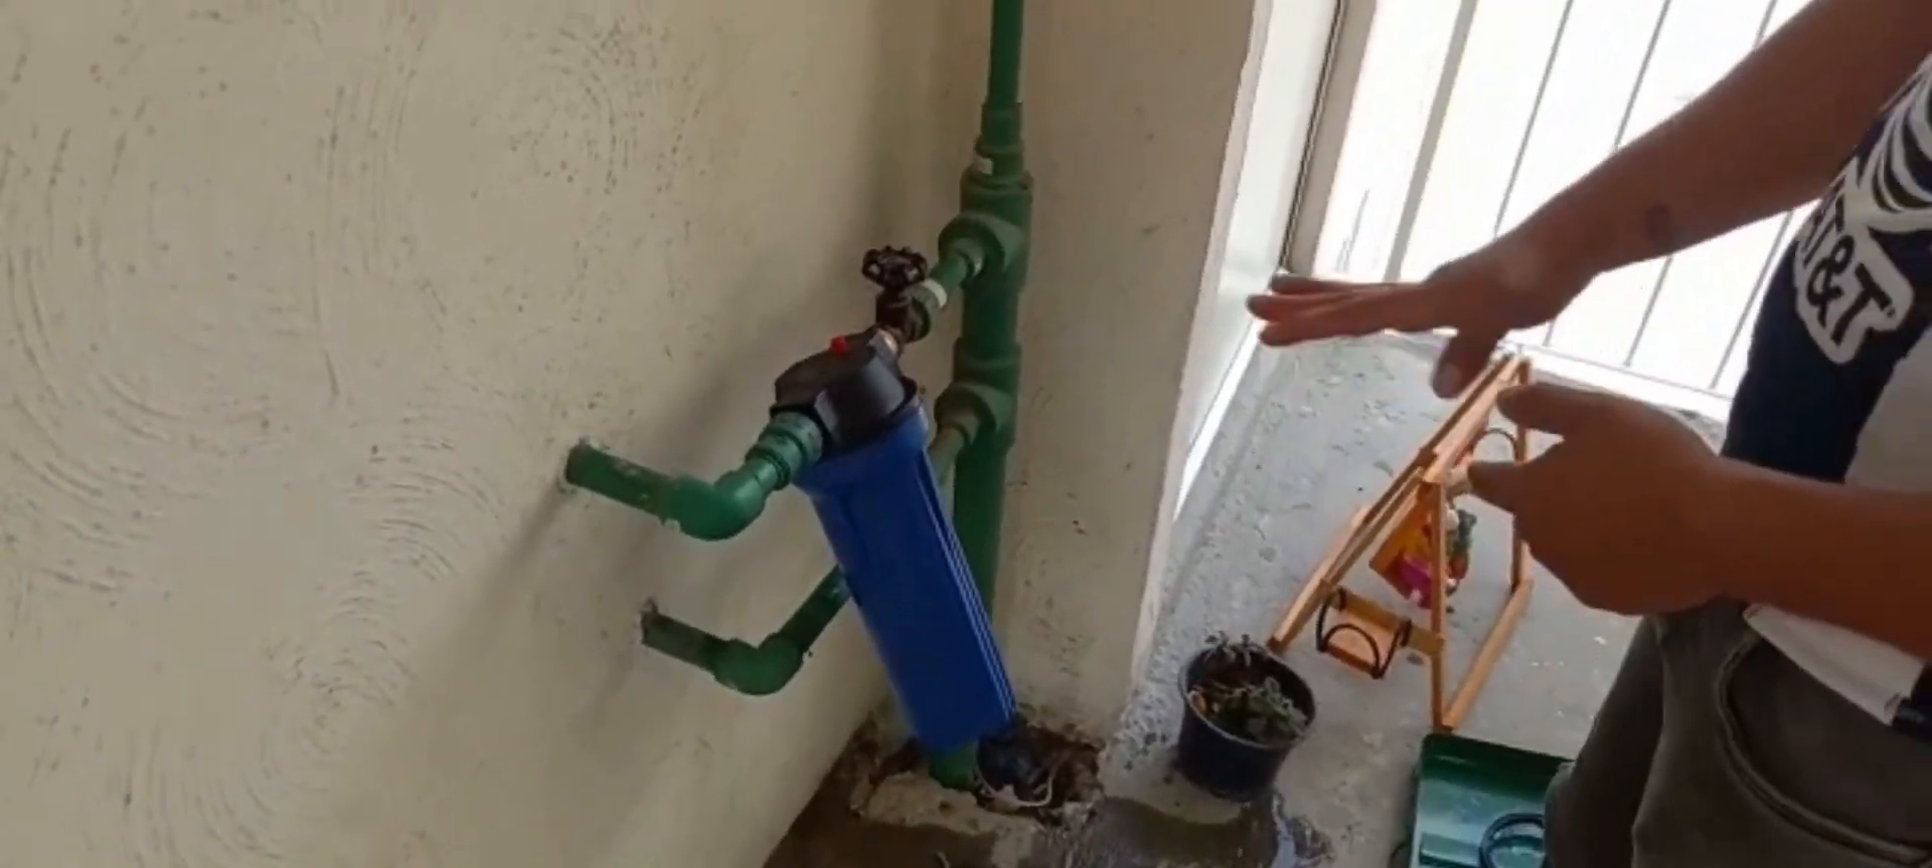Pero ya de esta forma pues quedaría instalado este filtro.